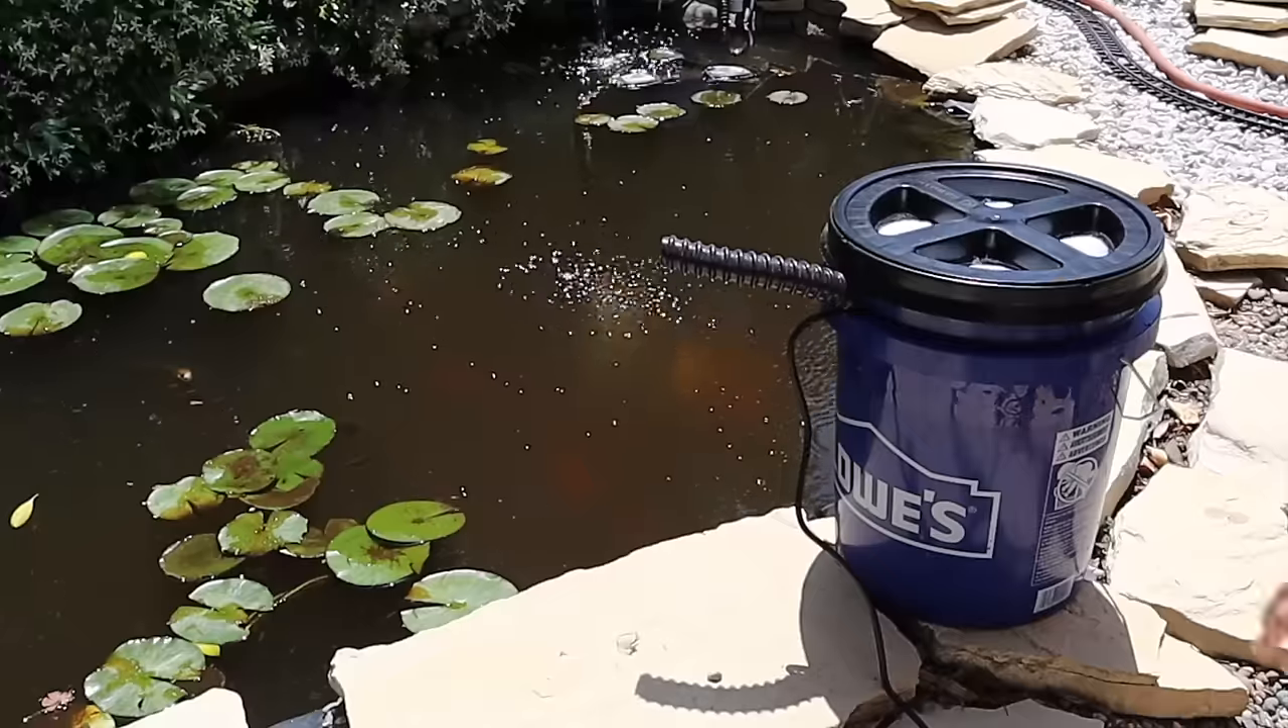Now with the bucket full material, we're going to place the lid on the top and now our filter is ready to go in the pond.